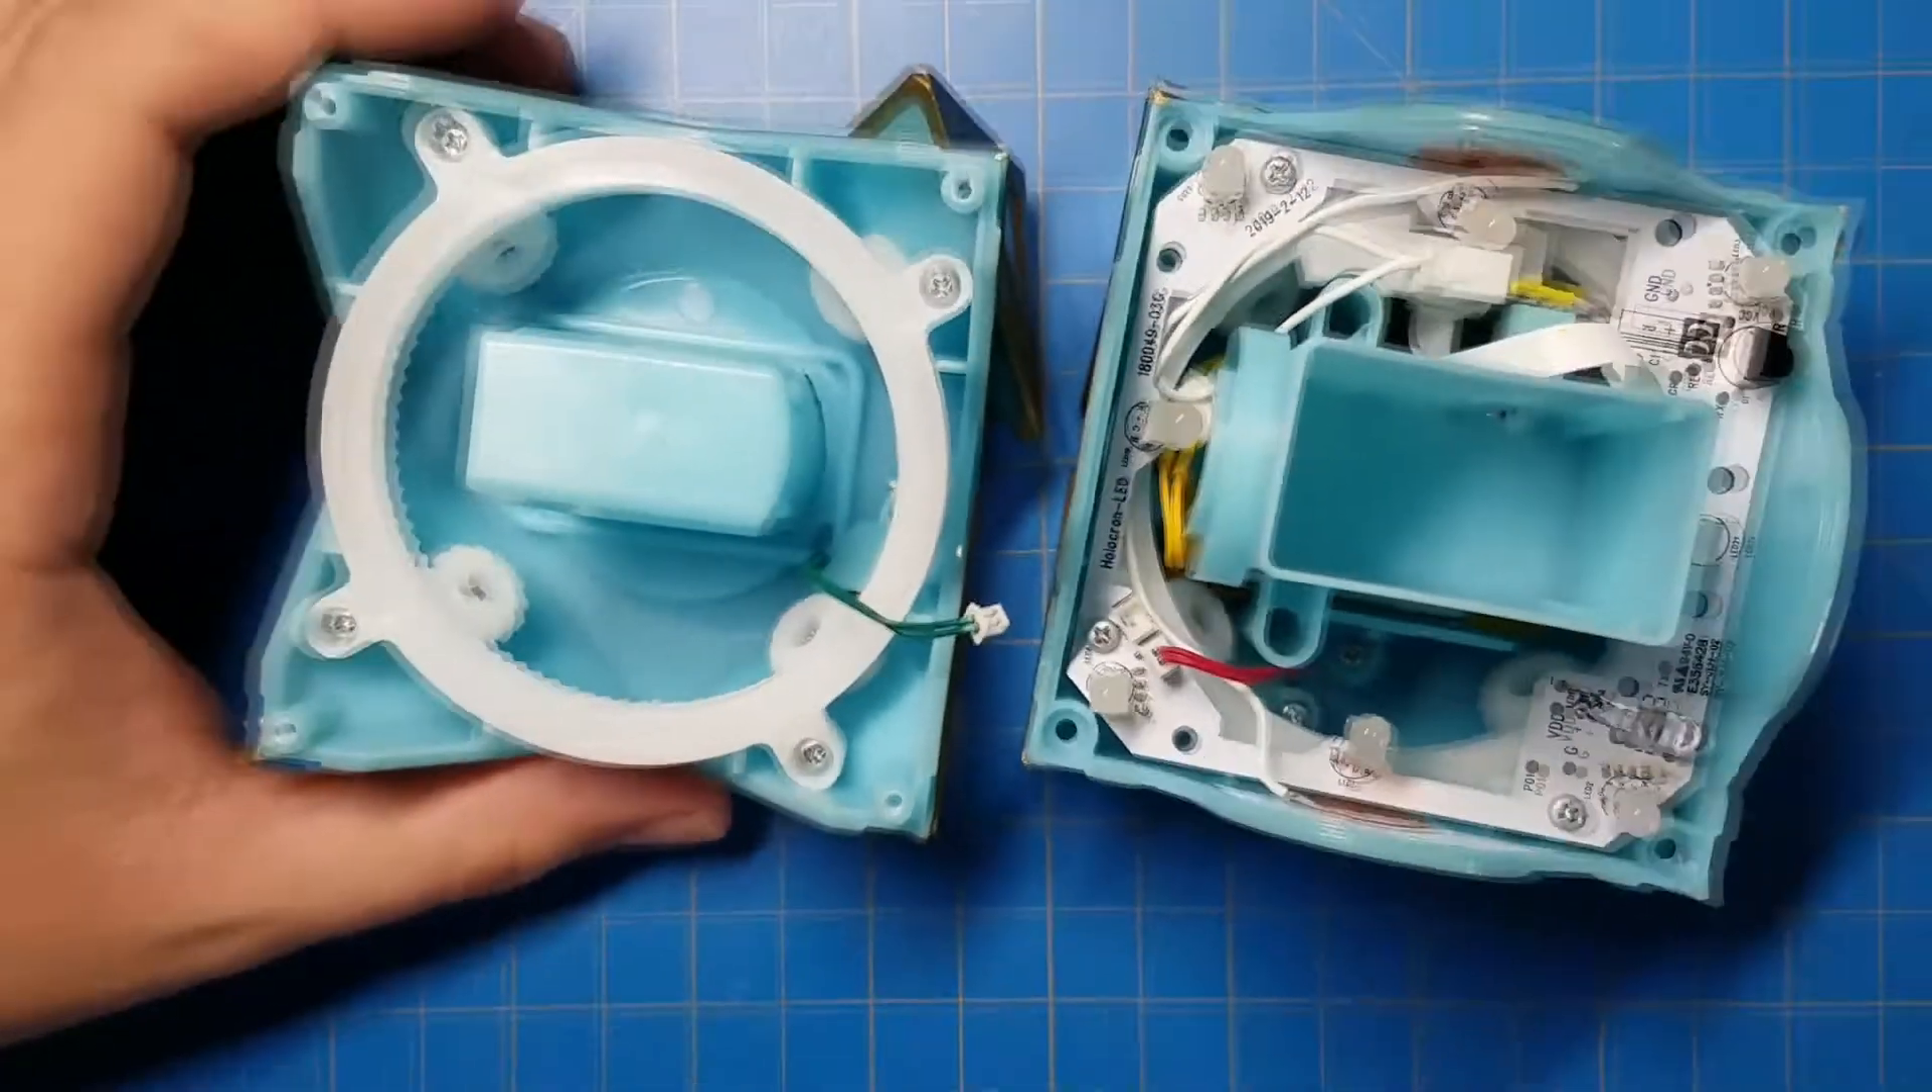The two halves are now separated.